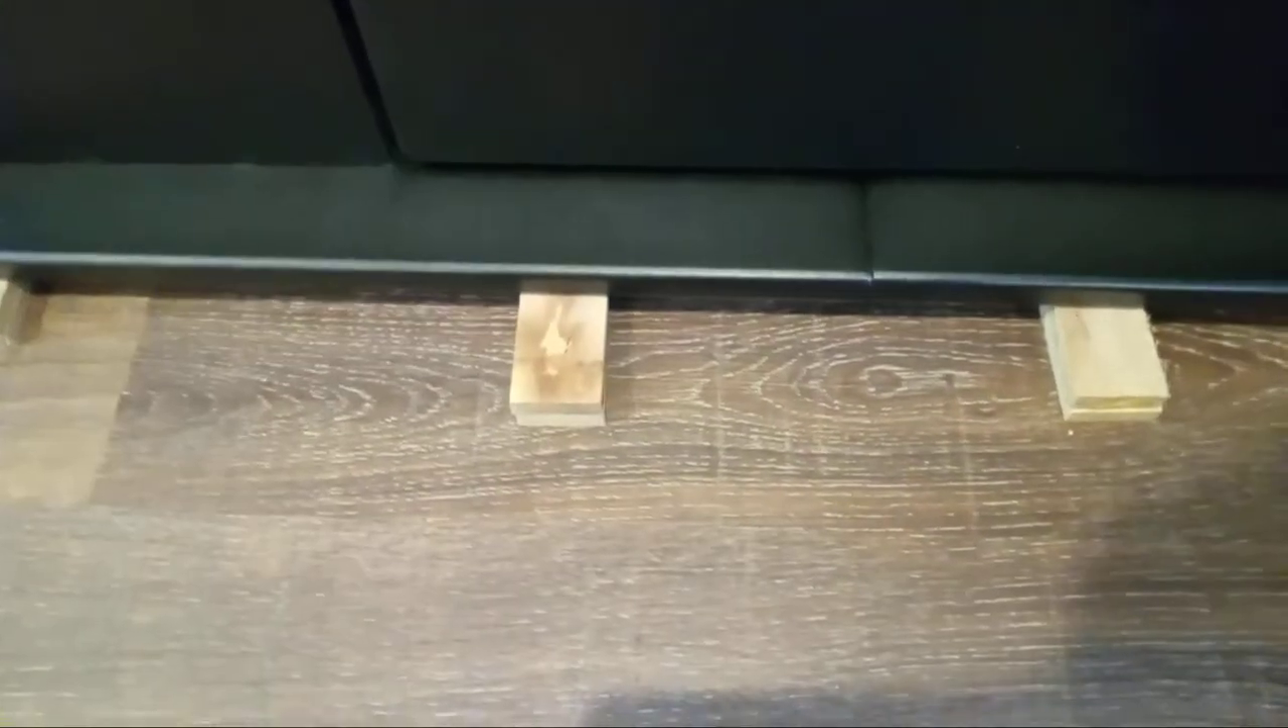So these are the shims that I use to make the aquarium level. They're in there pretty good. But these are obviously sticking out.